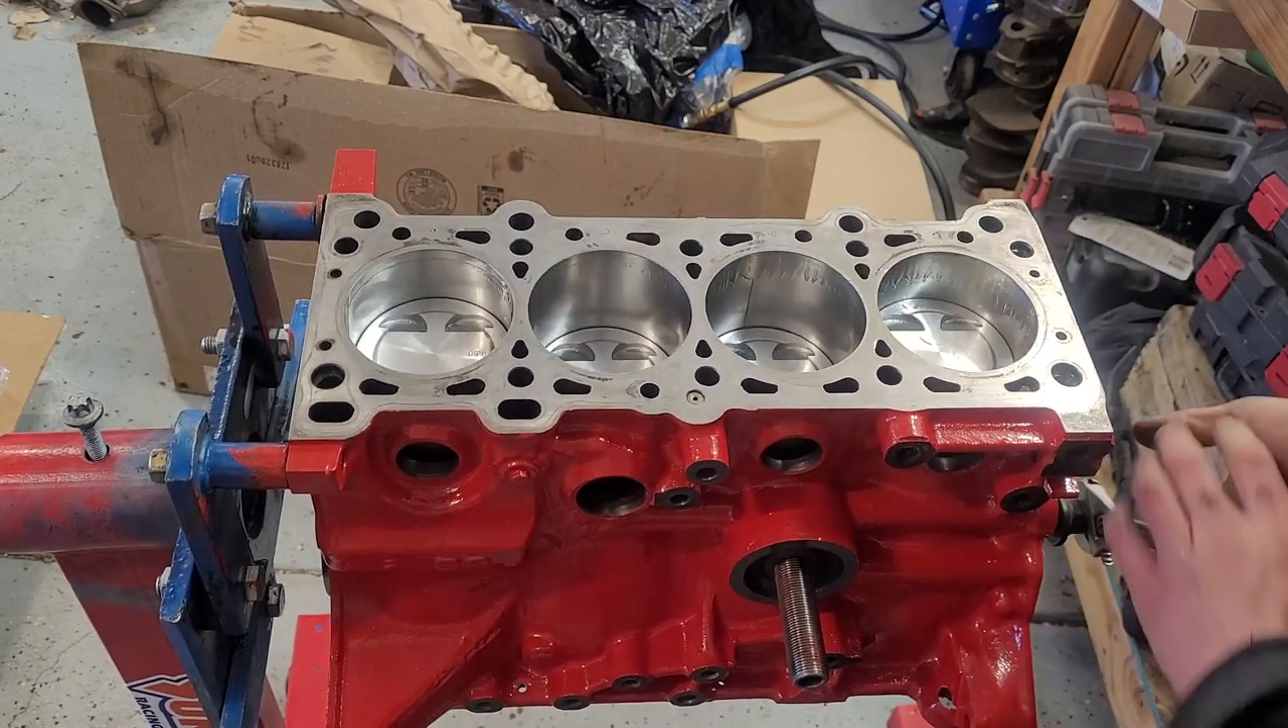So there's our short block together.